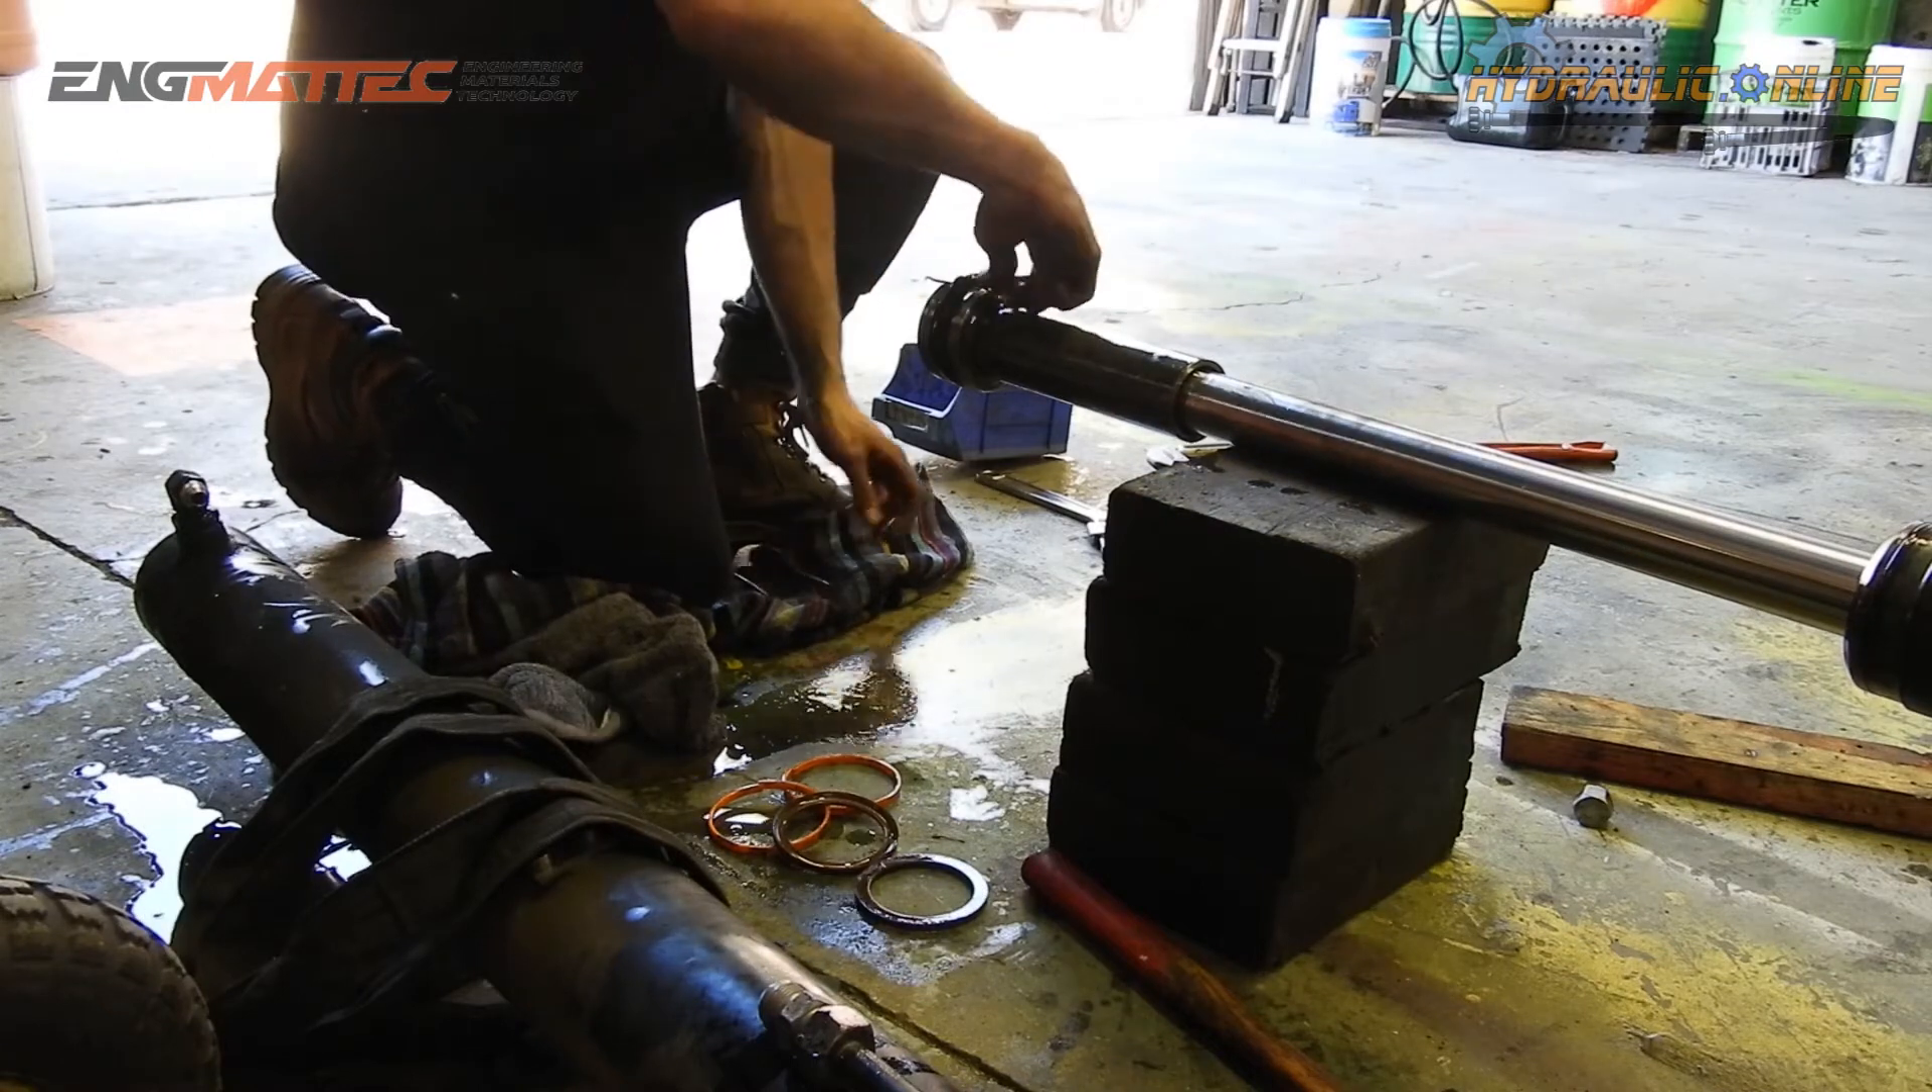We're just removing the seals off the end of the piston at the moment you can see some seals on the ground there already.